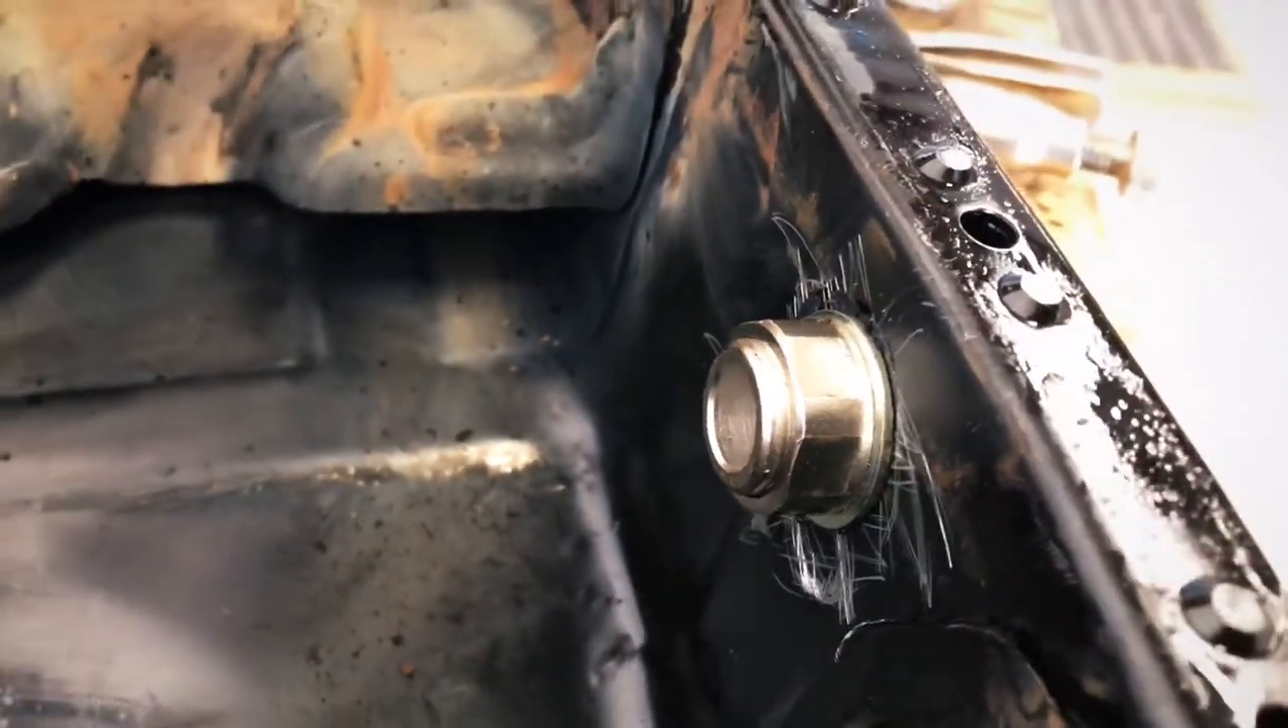Alright guys, we got our oil return fitting installed in the oil pan. Drilled a hole and we've put the gaskets and the nut on both sides.